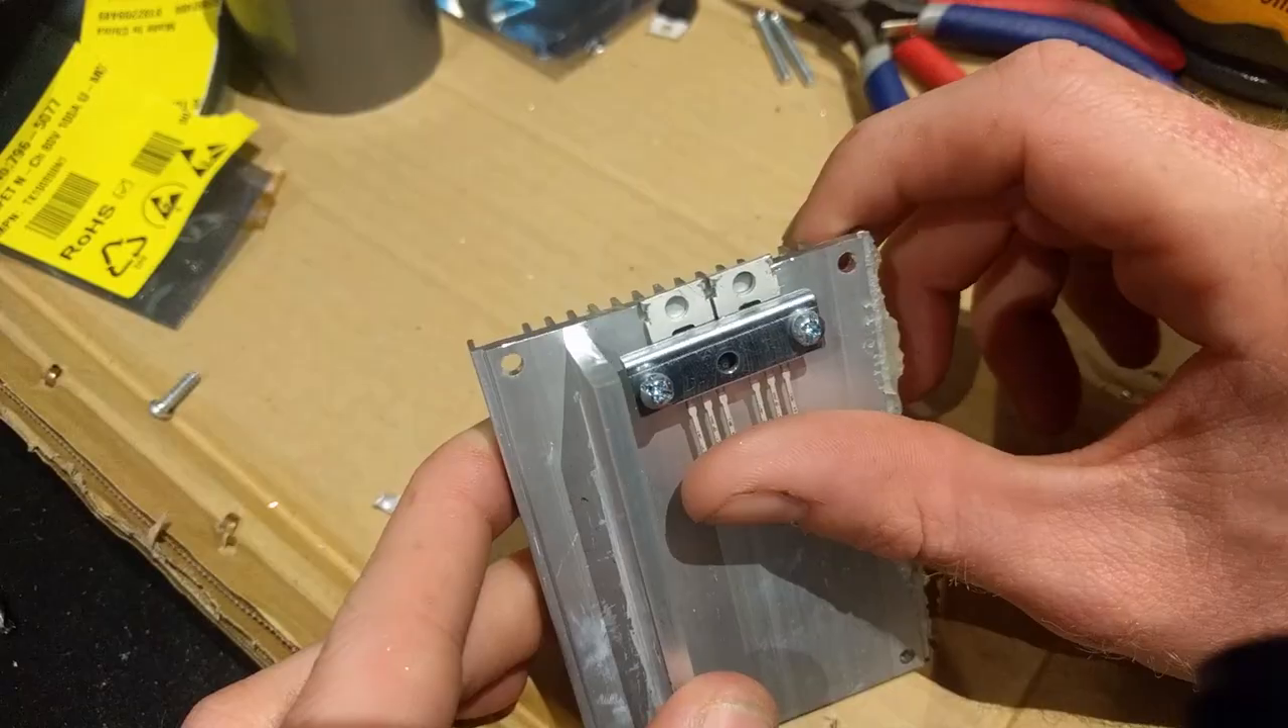I've created this mount on the back of the heat sink where we had some spare space and that's actually really rather tidy.